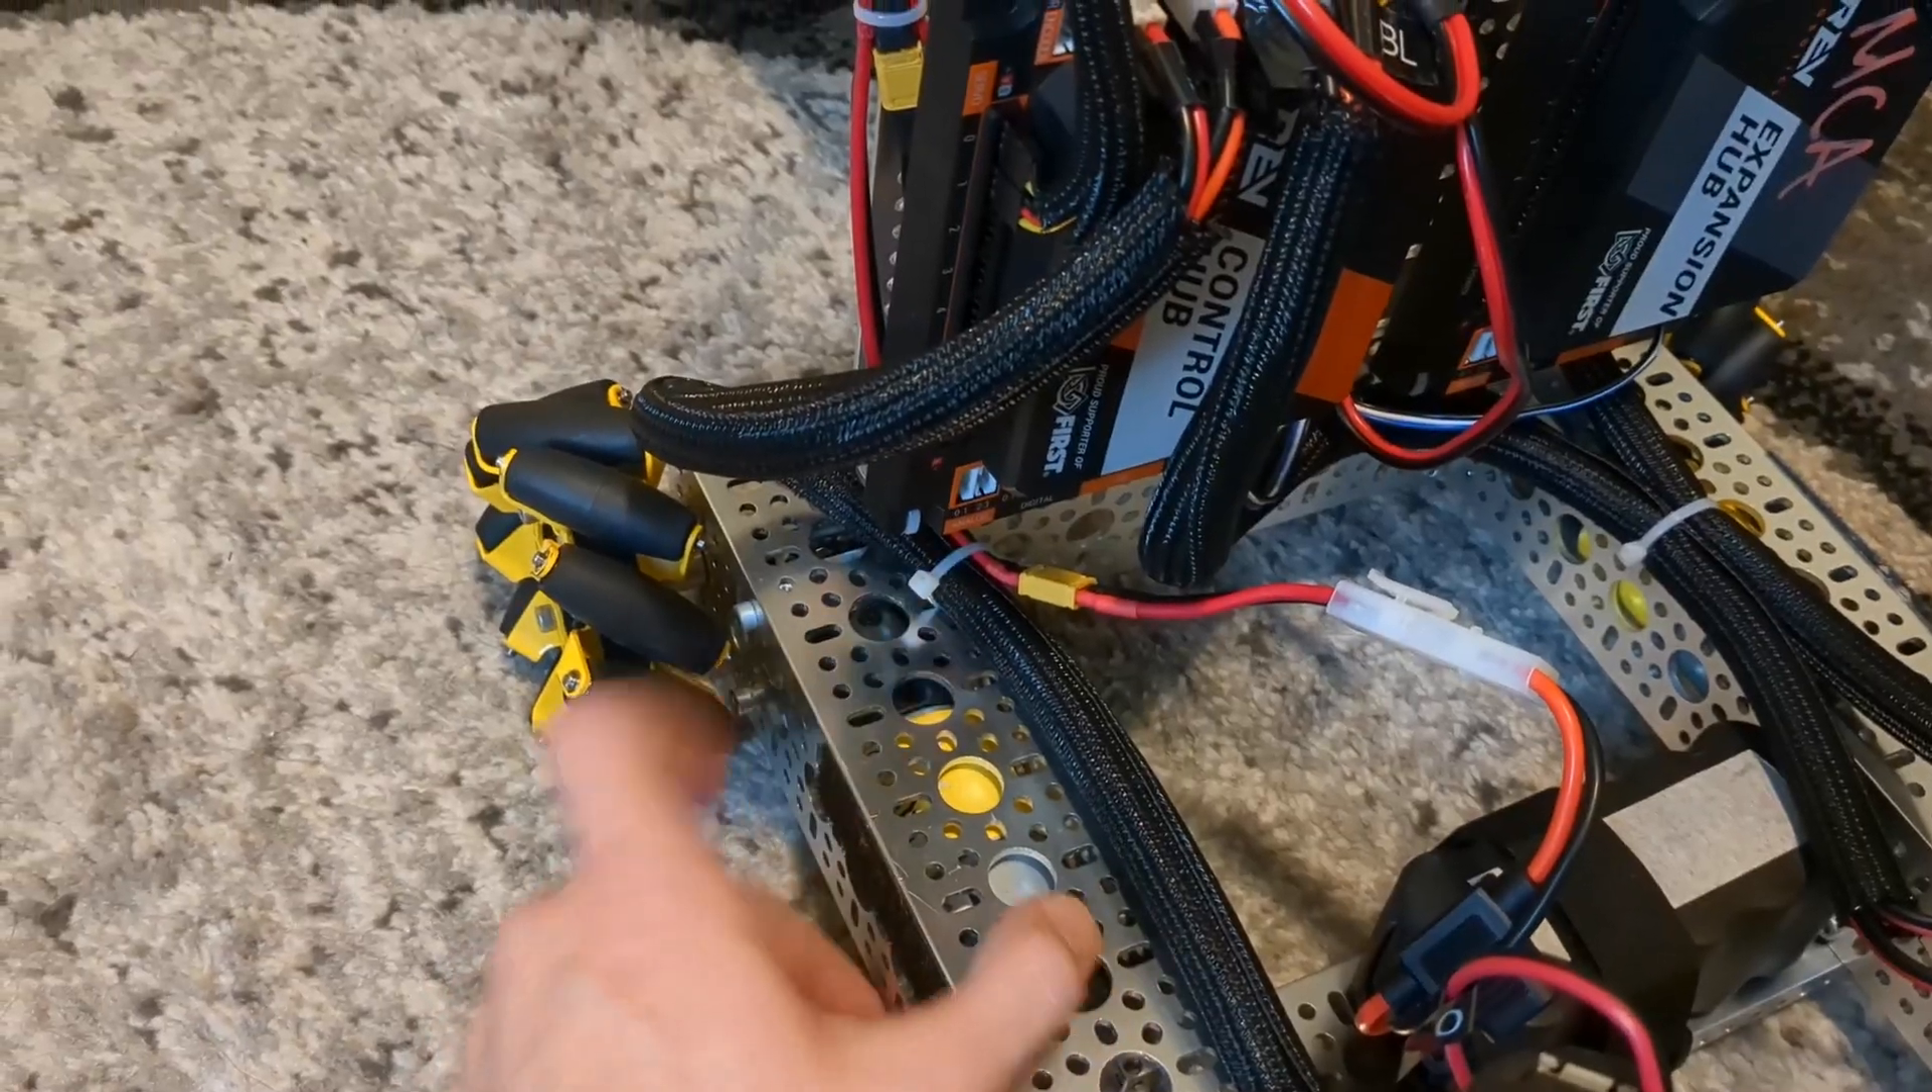So number one, you'll see even though I've sleeved these cables, I have also anchored them down with some zip ties.